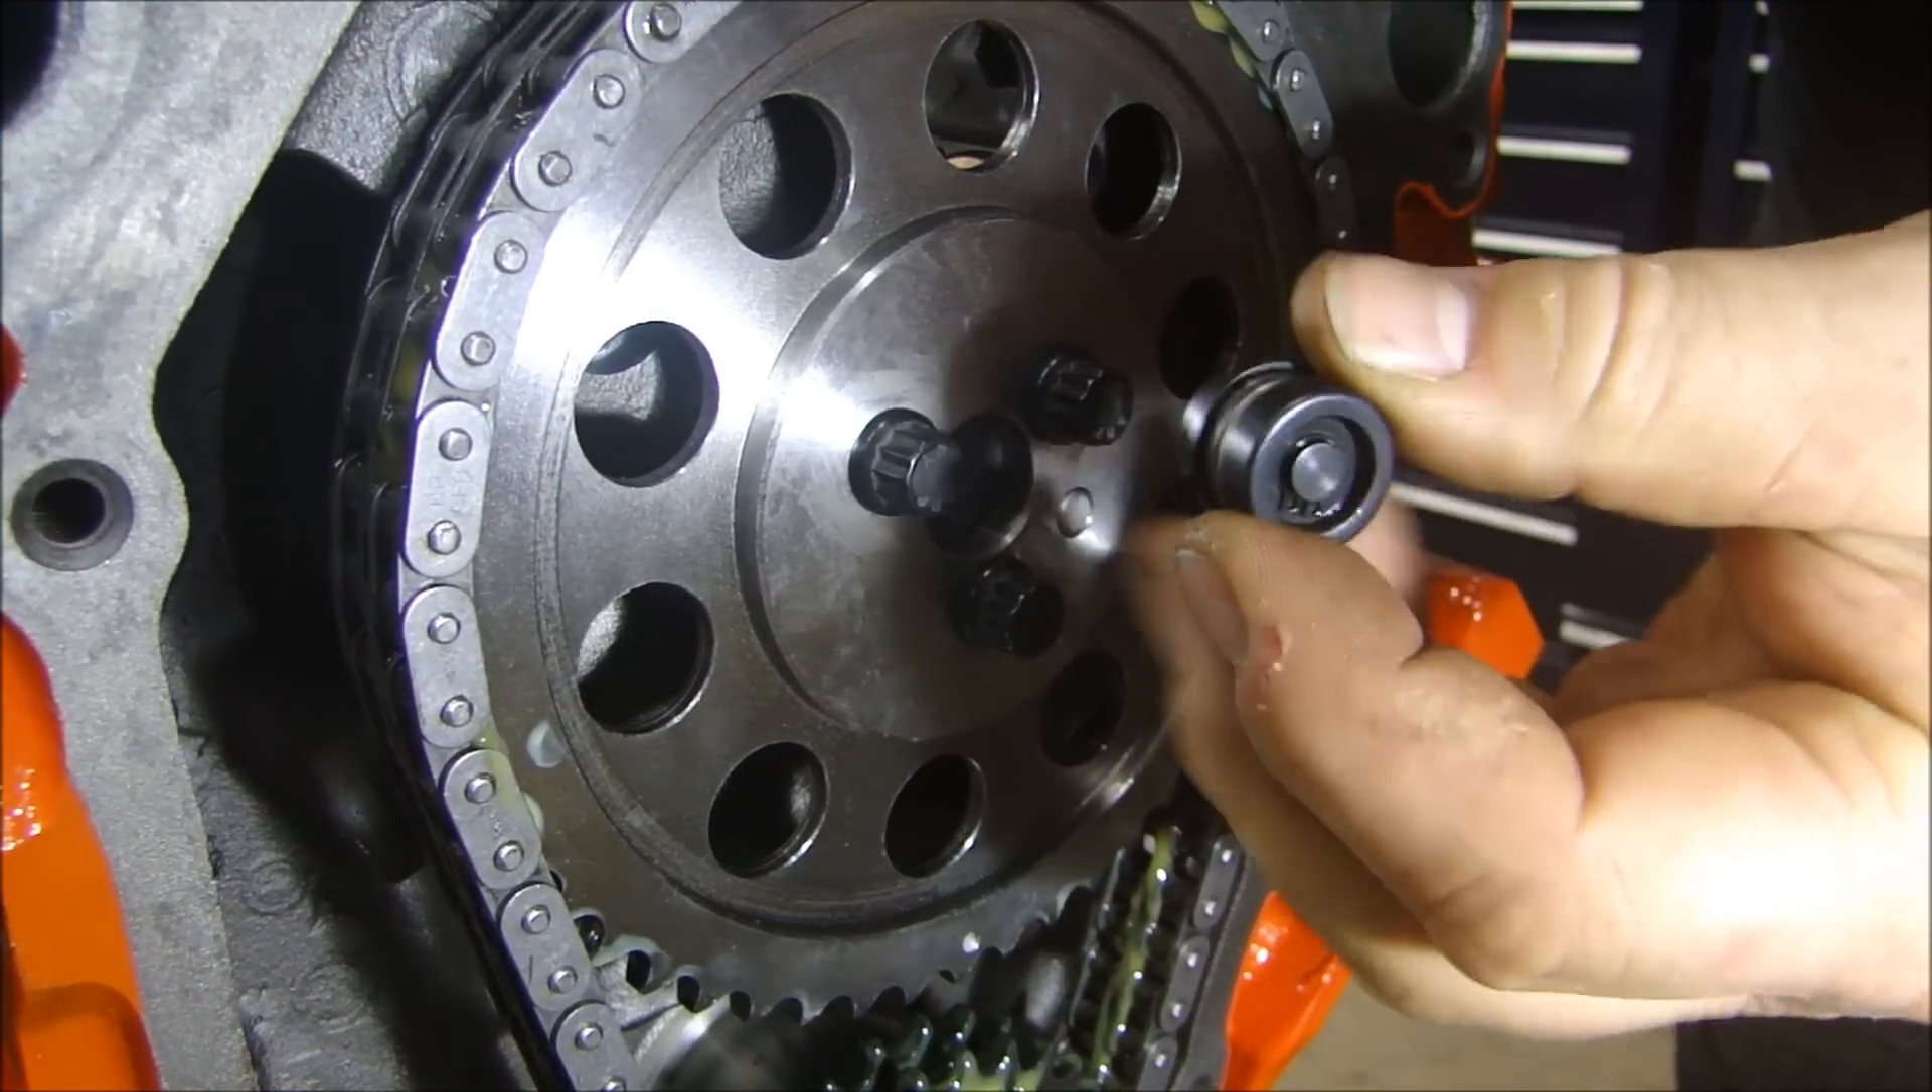Now, the only thing that's left is this cam button. This button goes on the inside here.